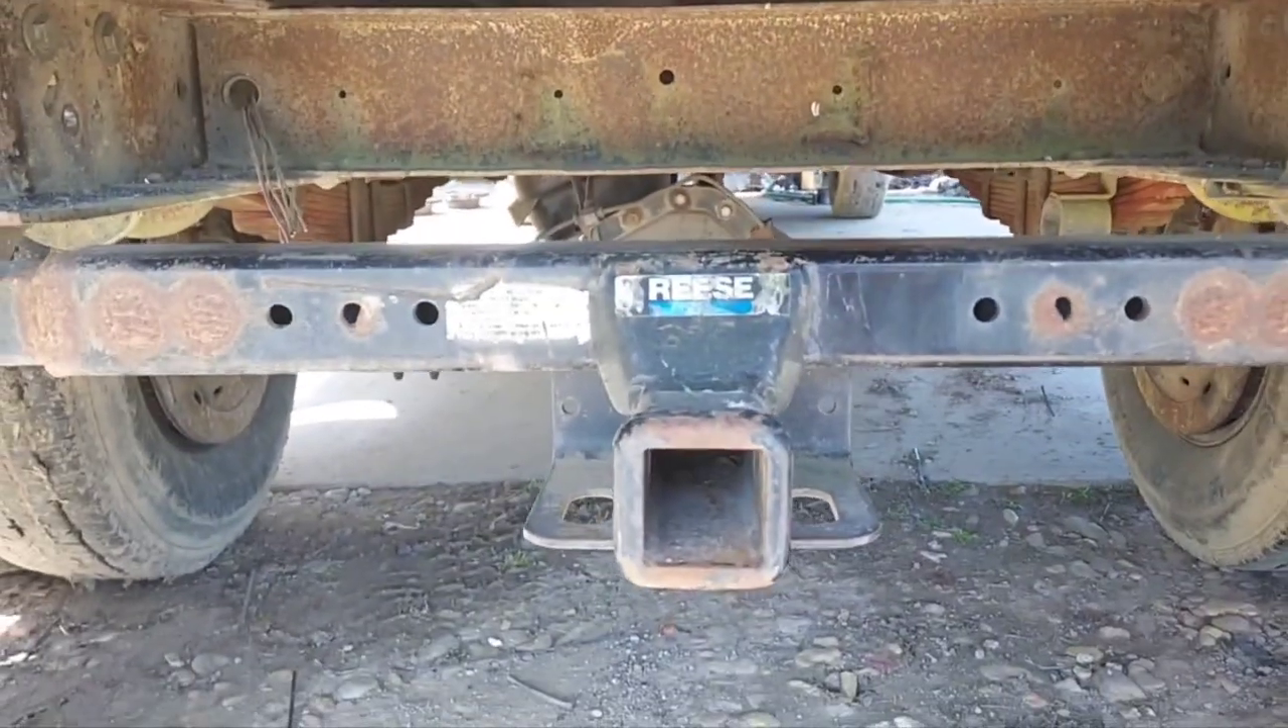I've still got to Delete what's left of that Reese receiver hitch right there.